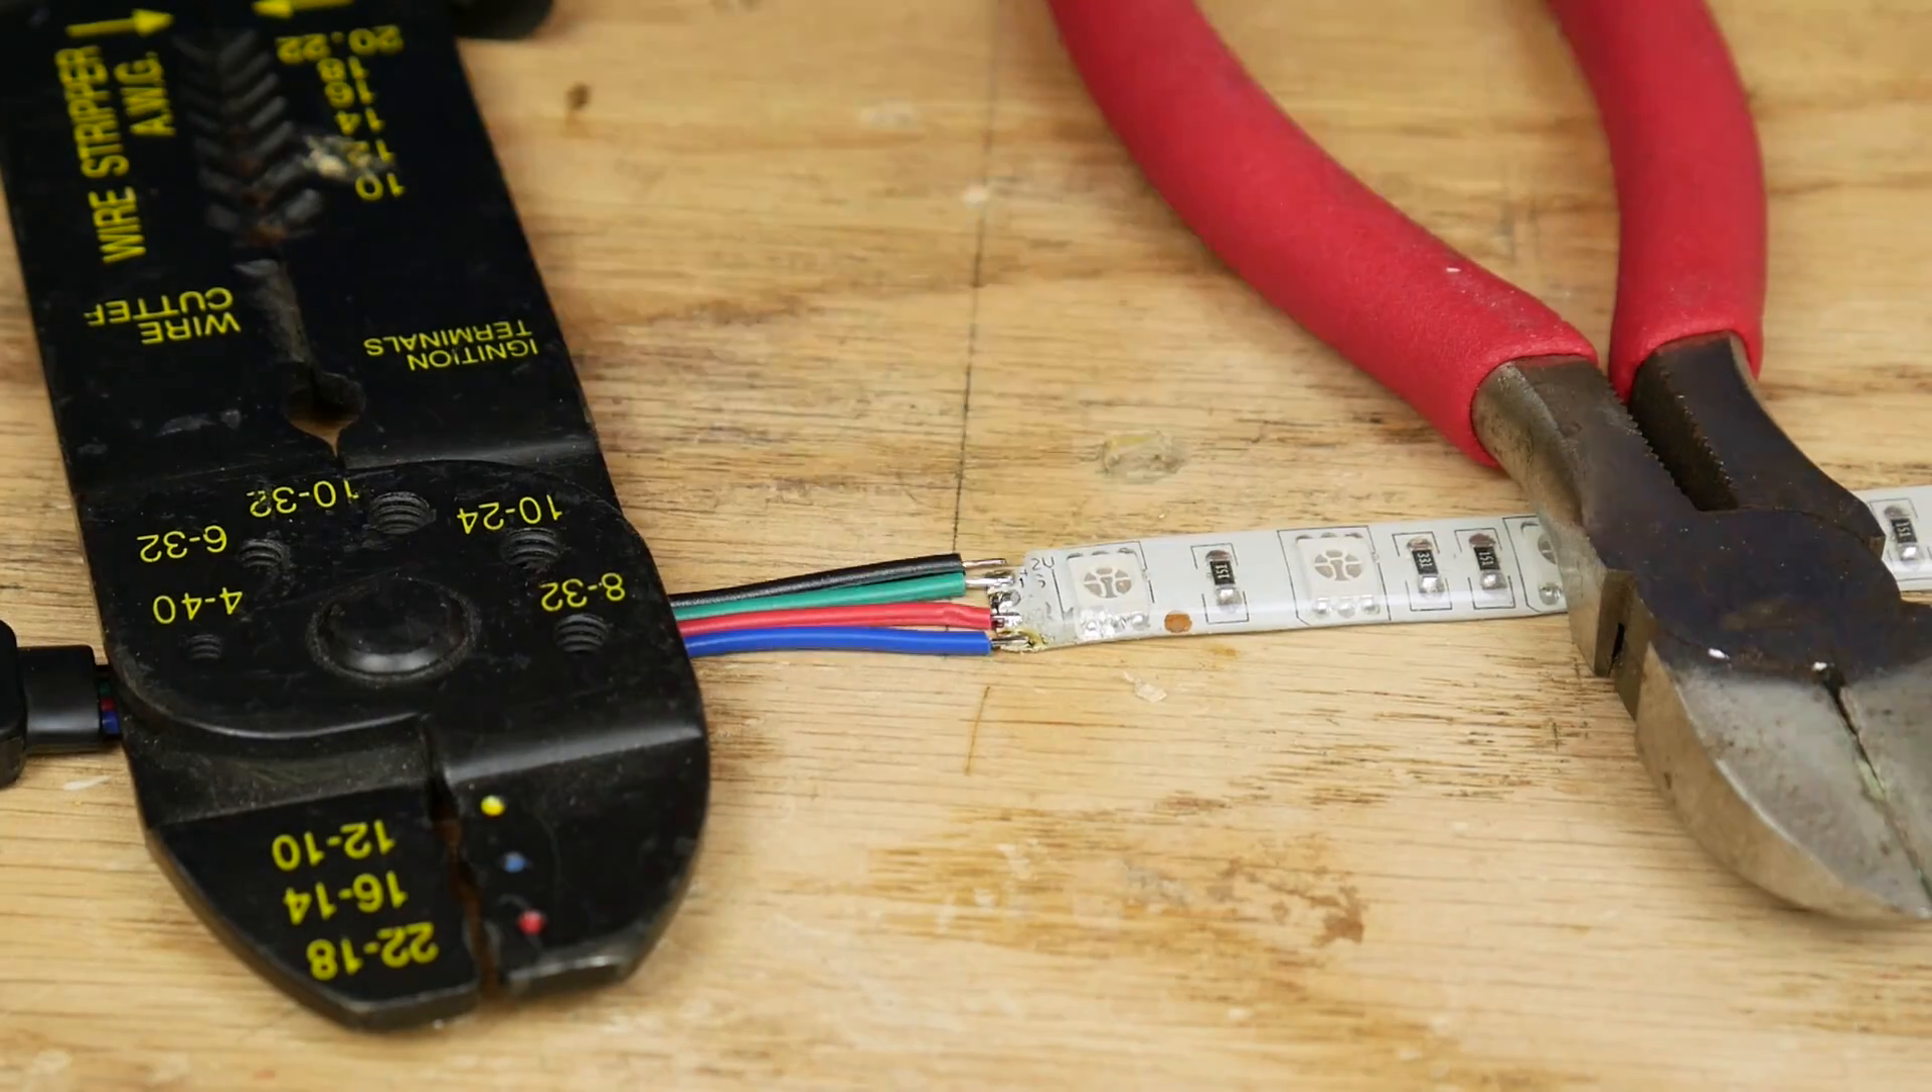I soldered the plug onto one end of one of the LED strips making sure to match the wires to the correct pads.